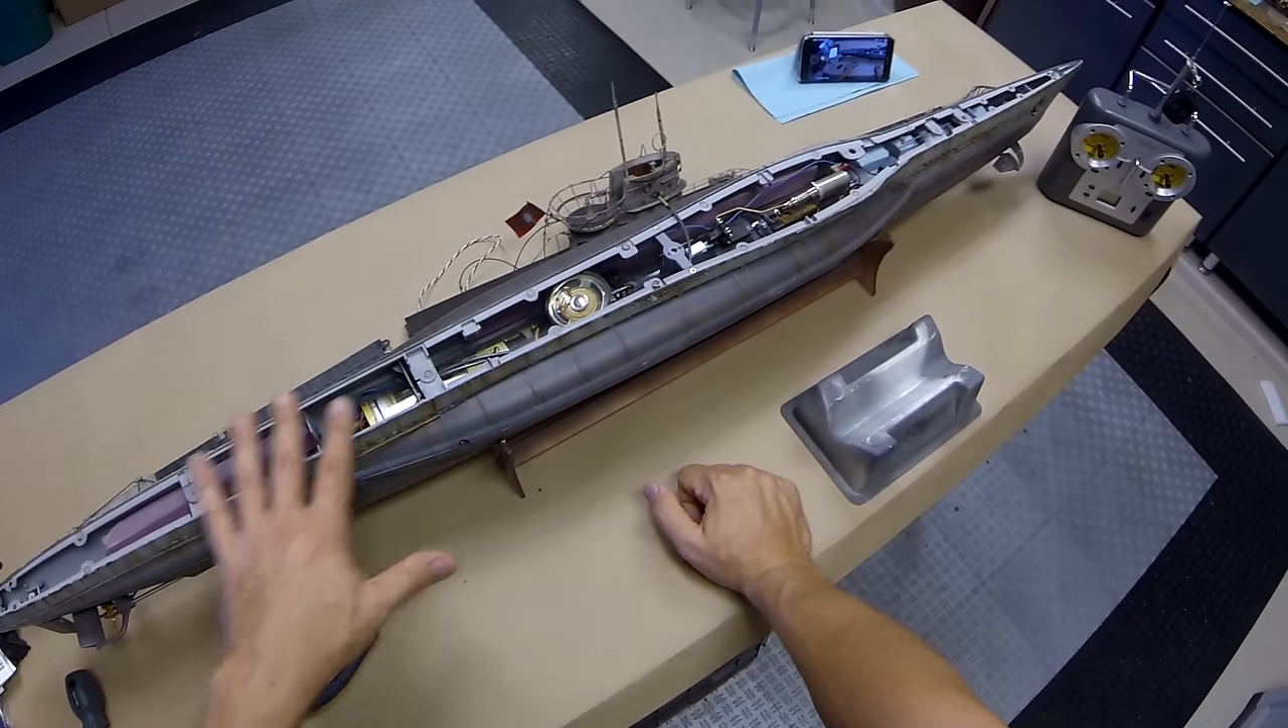So, basically the main hull is now assembled and we're going to move on to the installation of our upper deck.